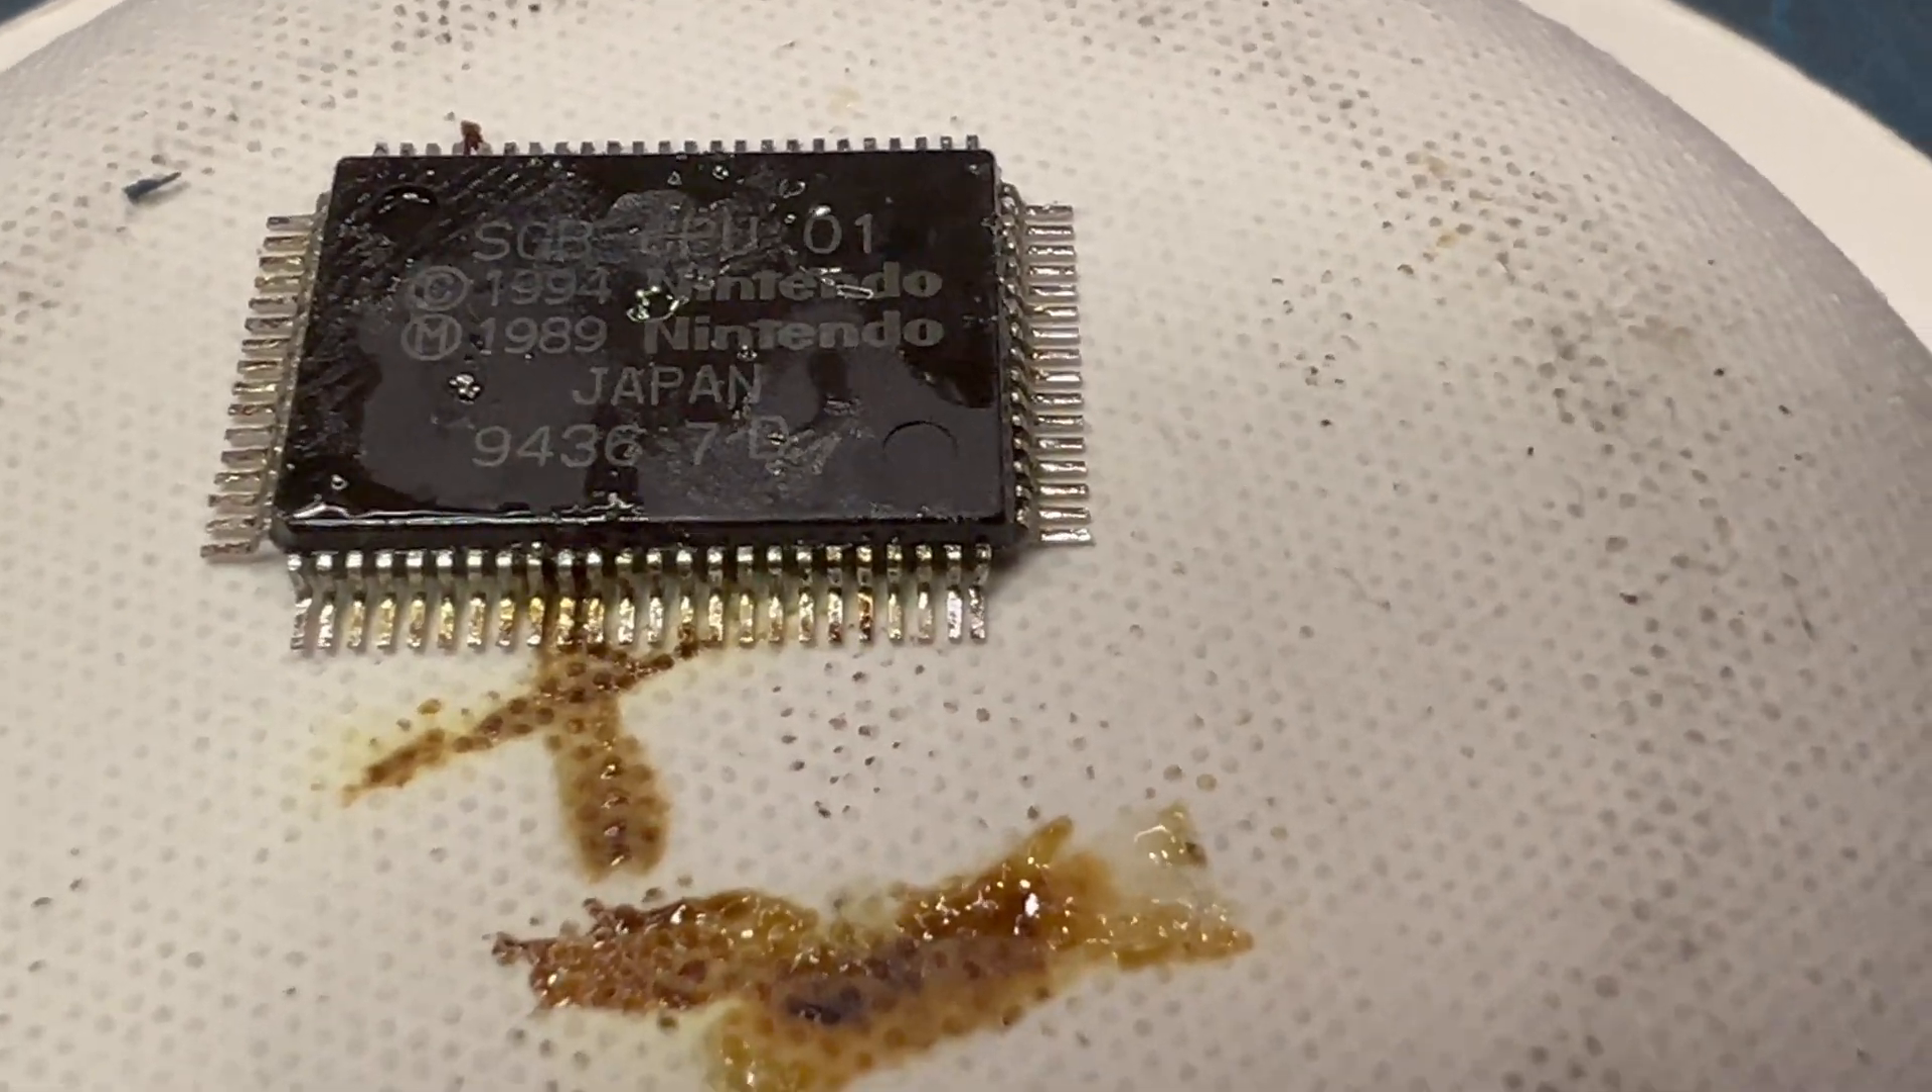So now you can see that all the pins are pretty much desoldered.